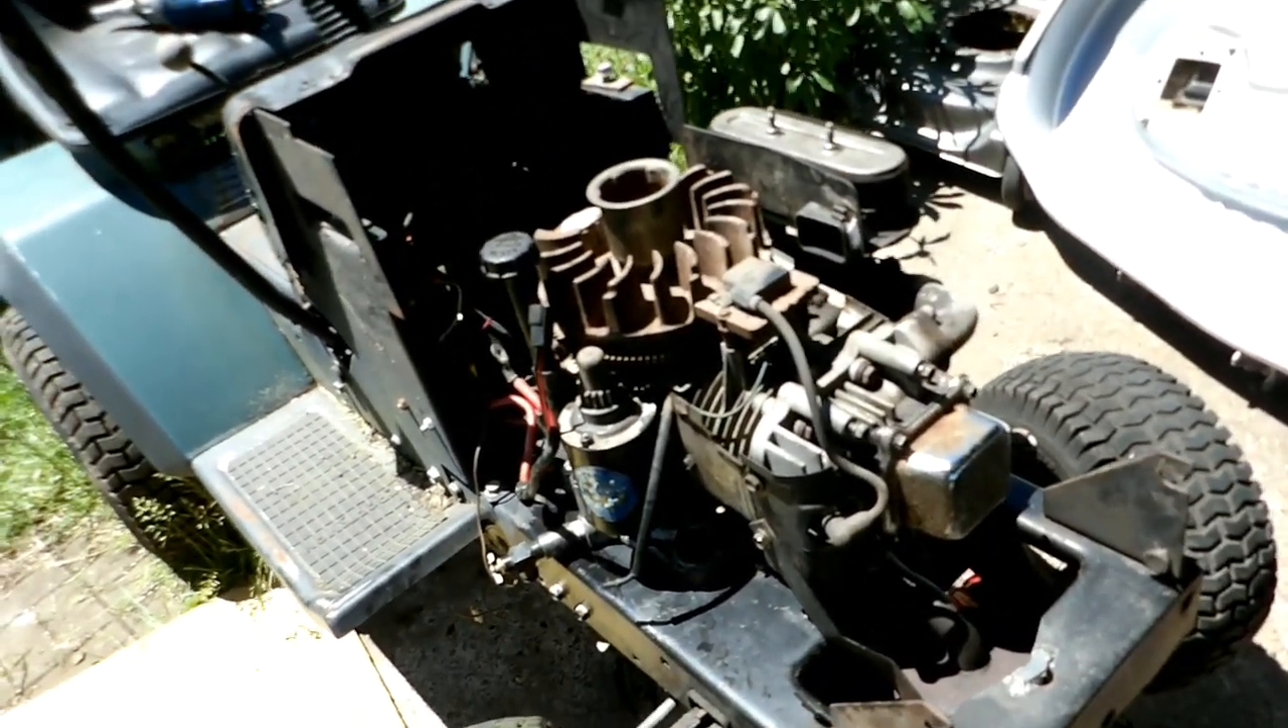I finally got the motor installed on the frame there.